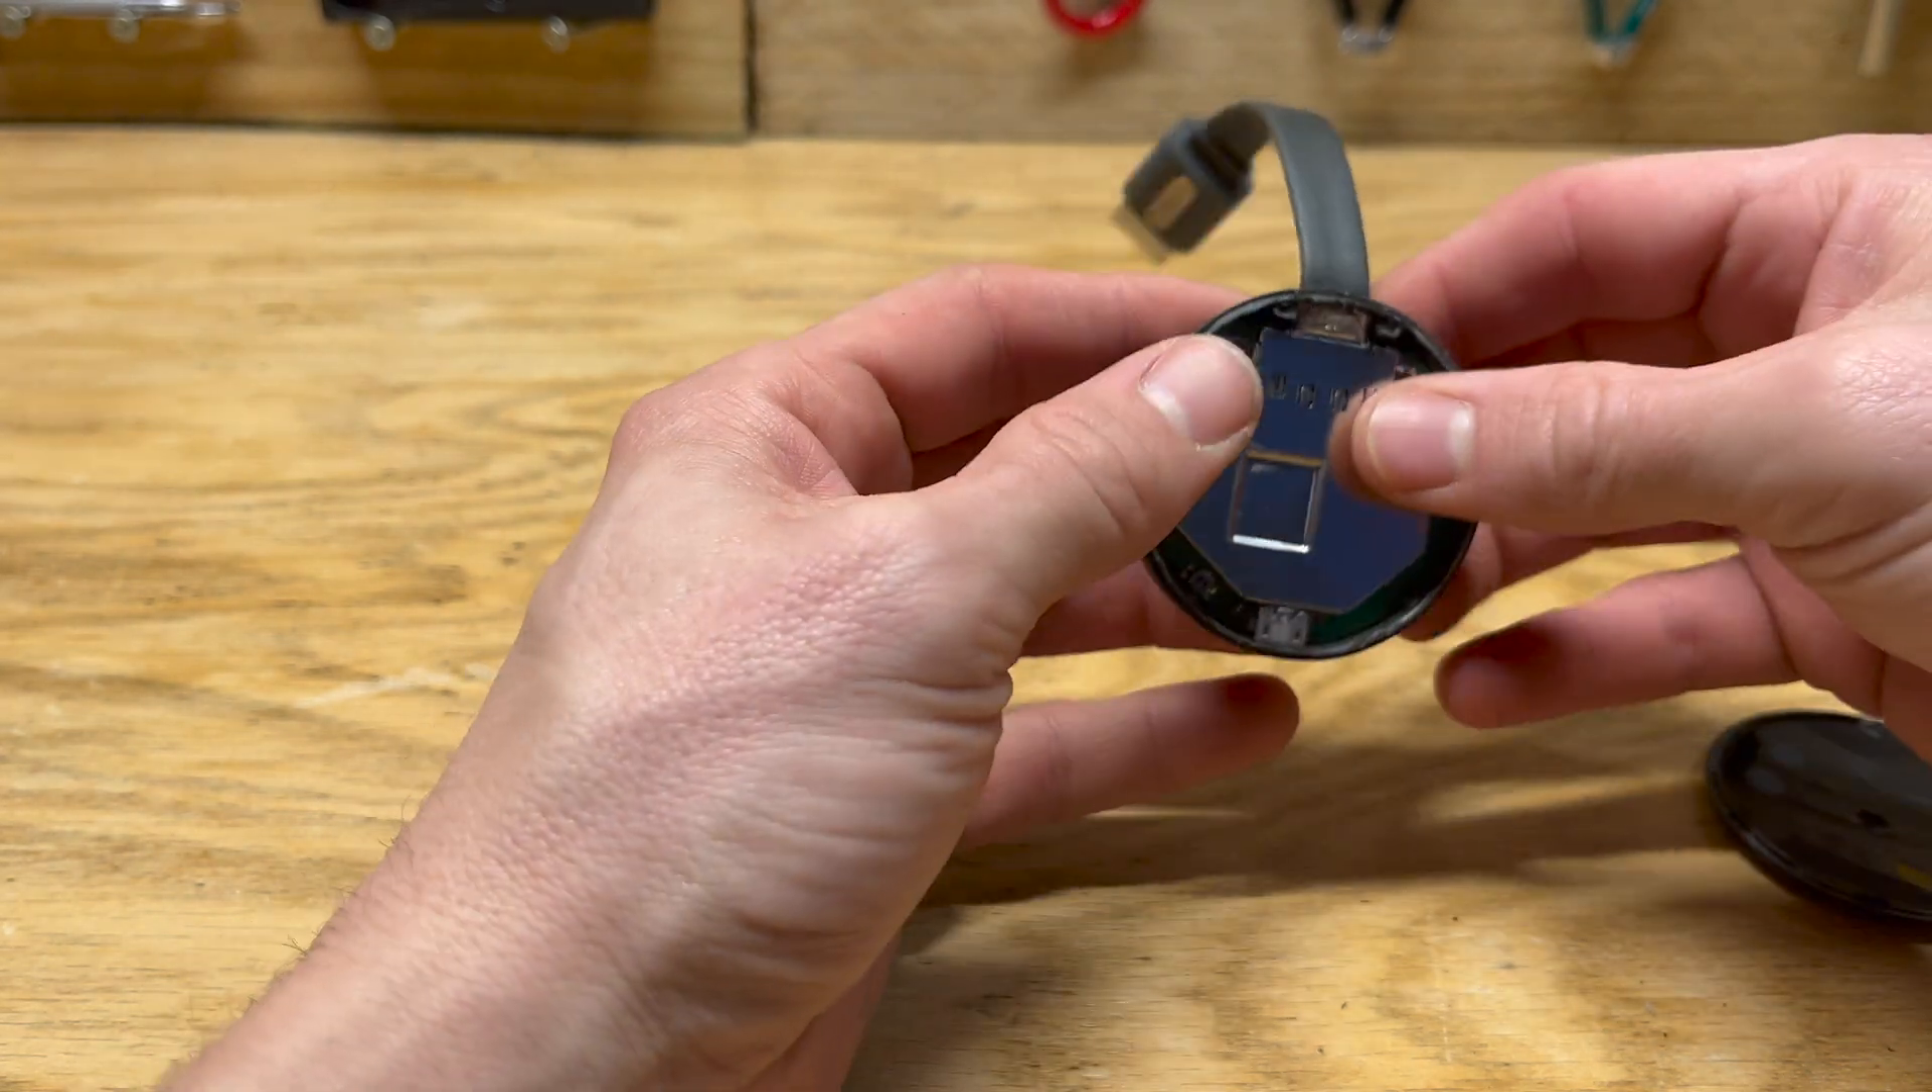So I got the top off this is the inside.